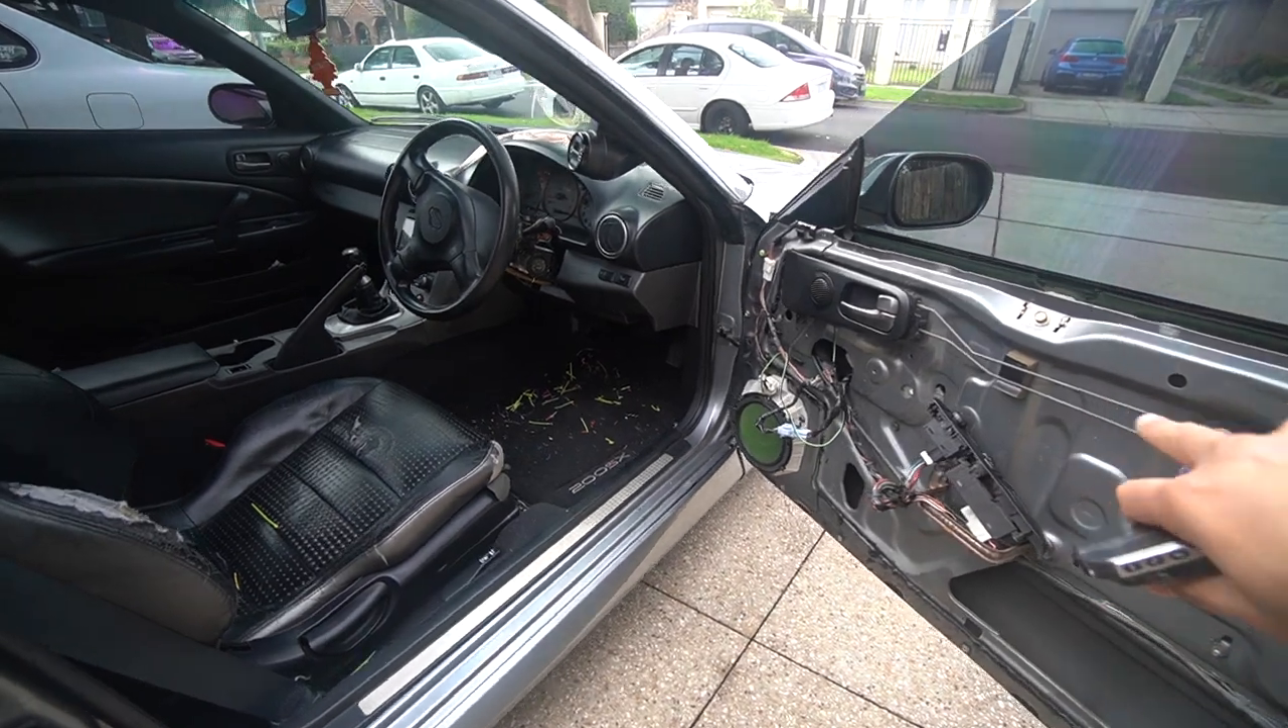We still need to put the door cards on and everything.